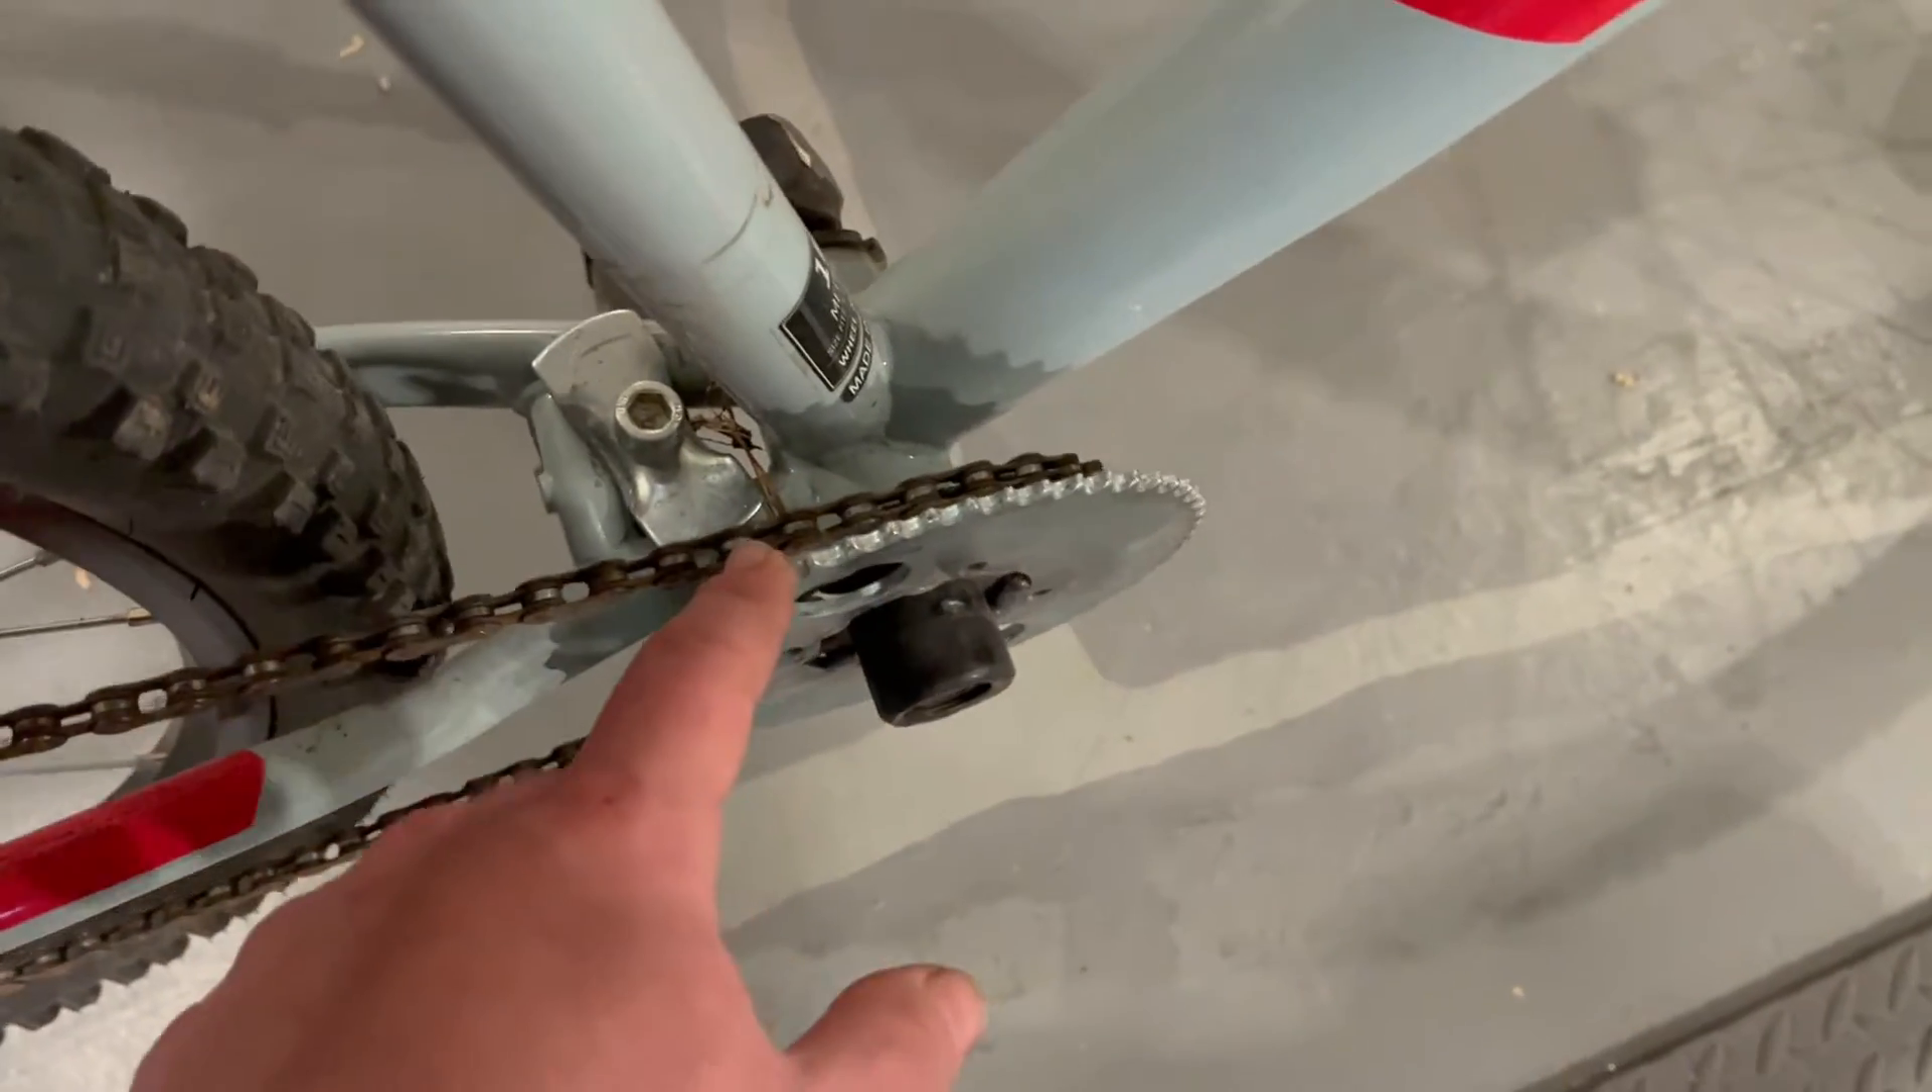Outside two gears have been removed and replaced with this one for my um go -kart chain.